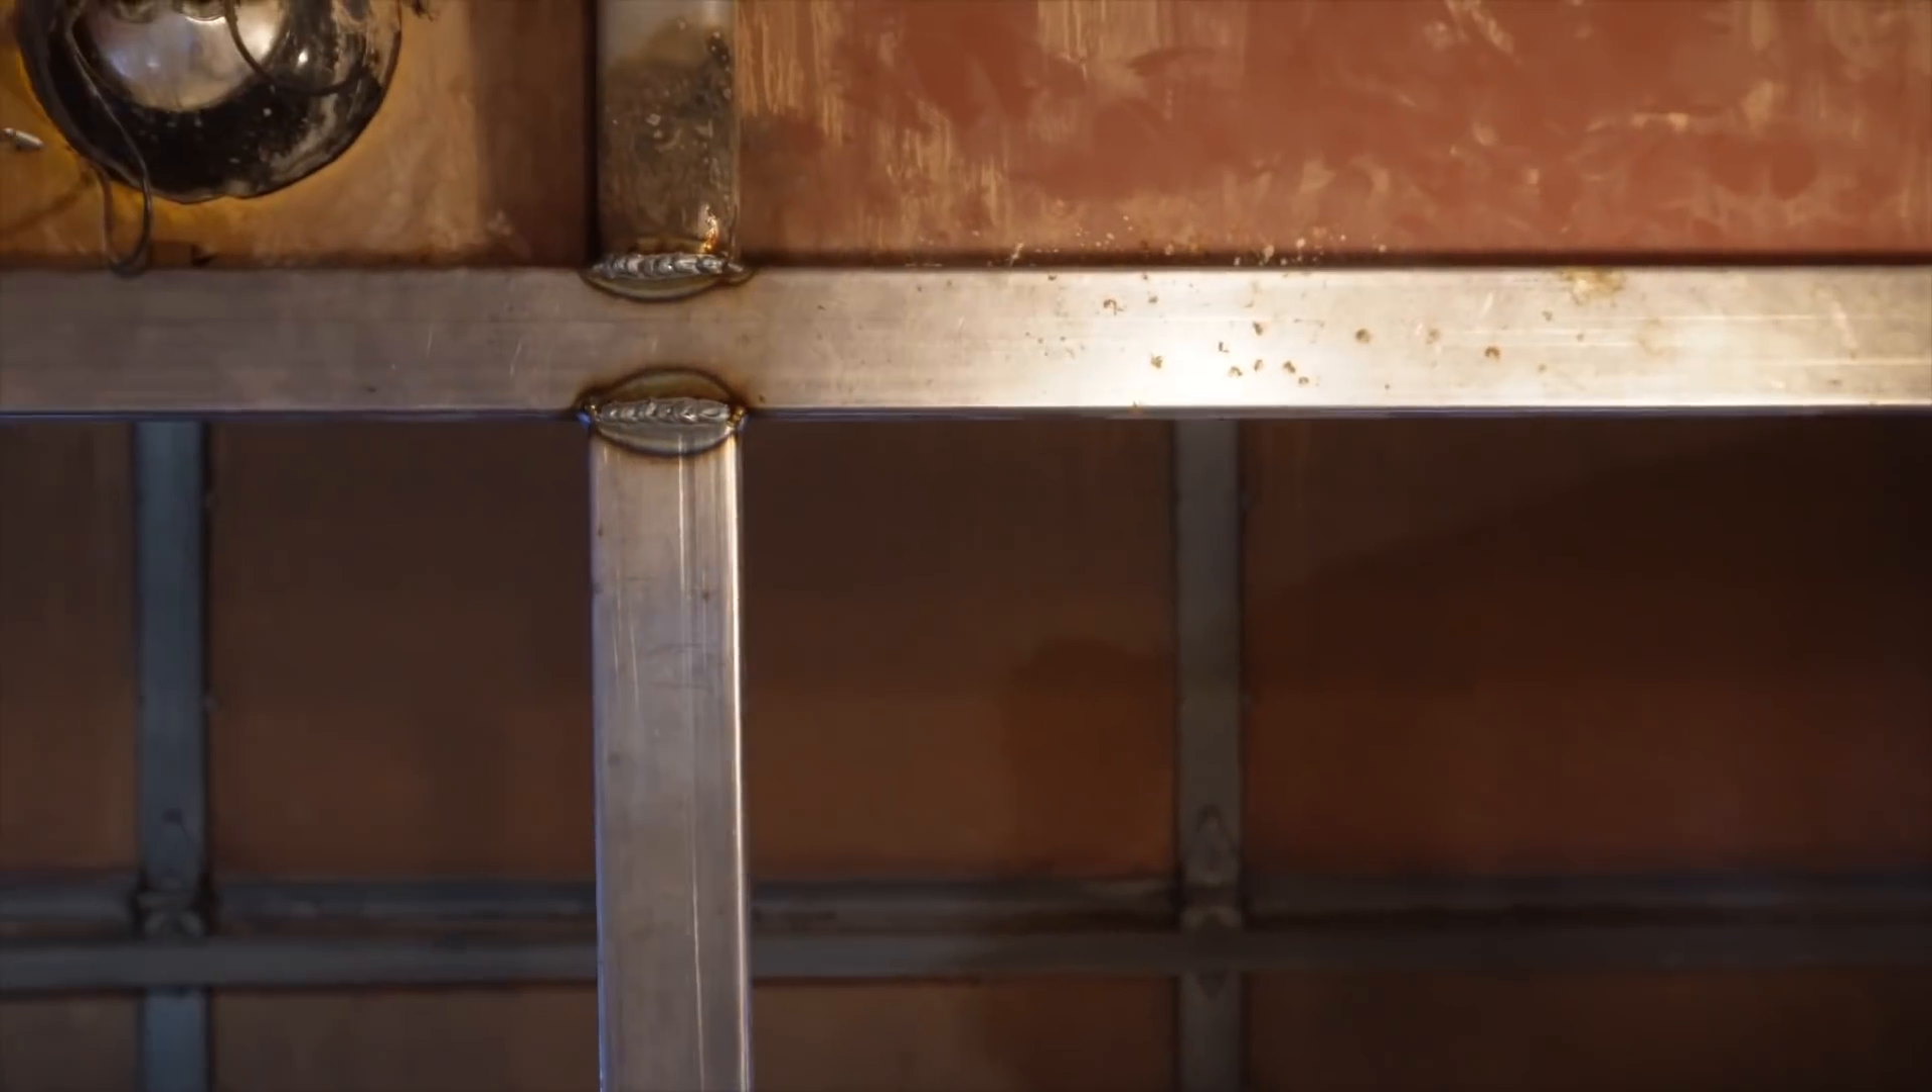You can see we just added a header across here.